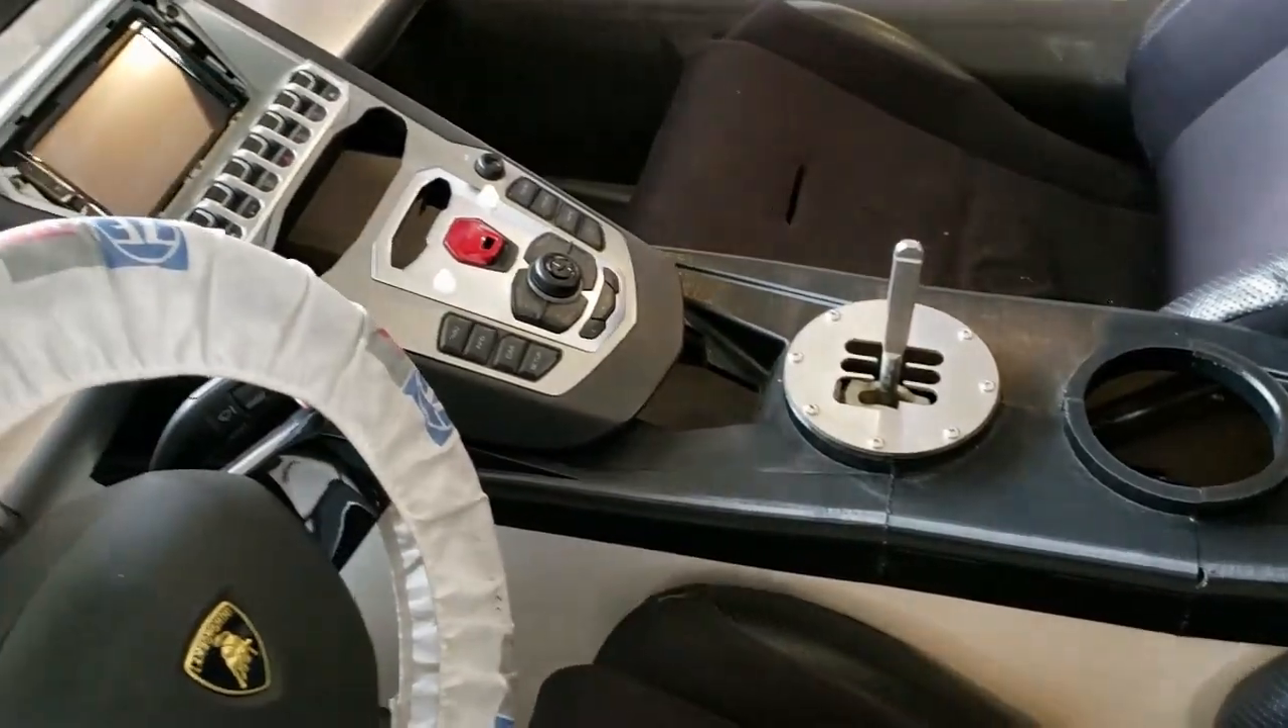We got the gear shift back in so that's all fit up nice.